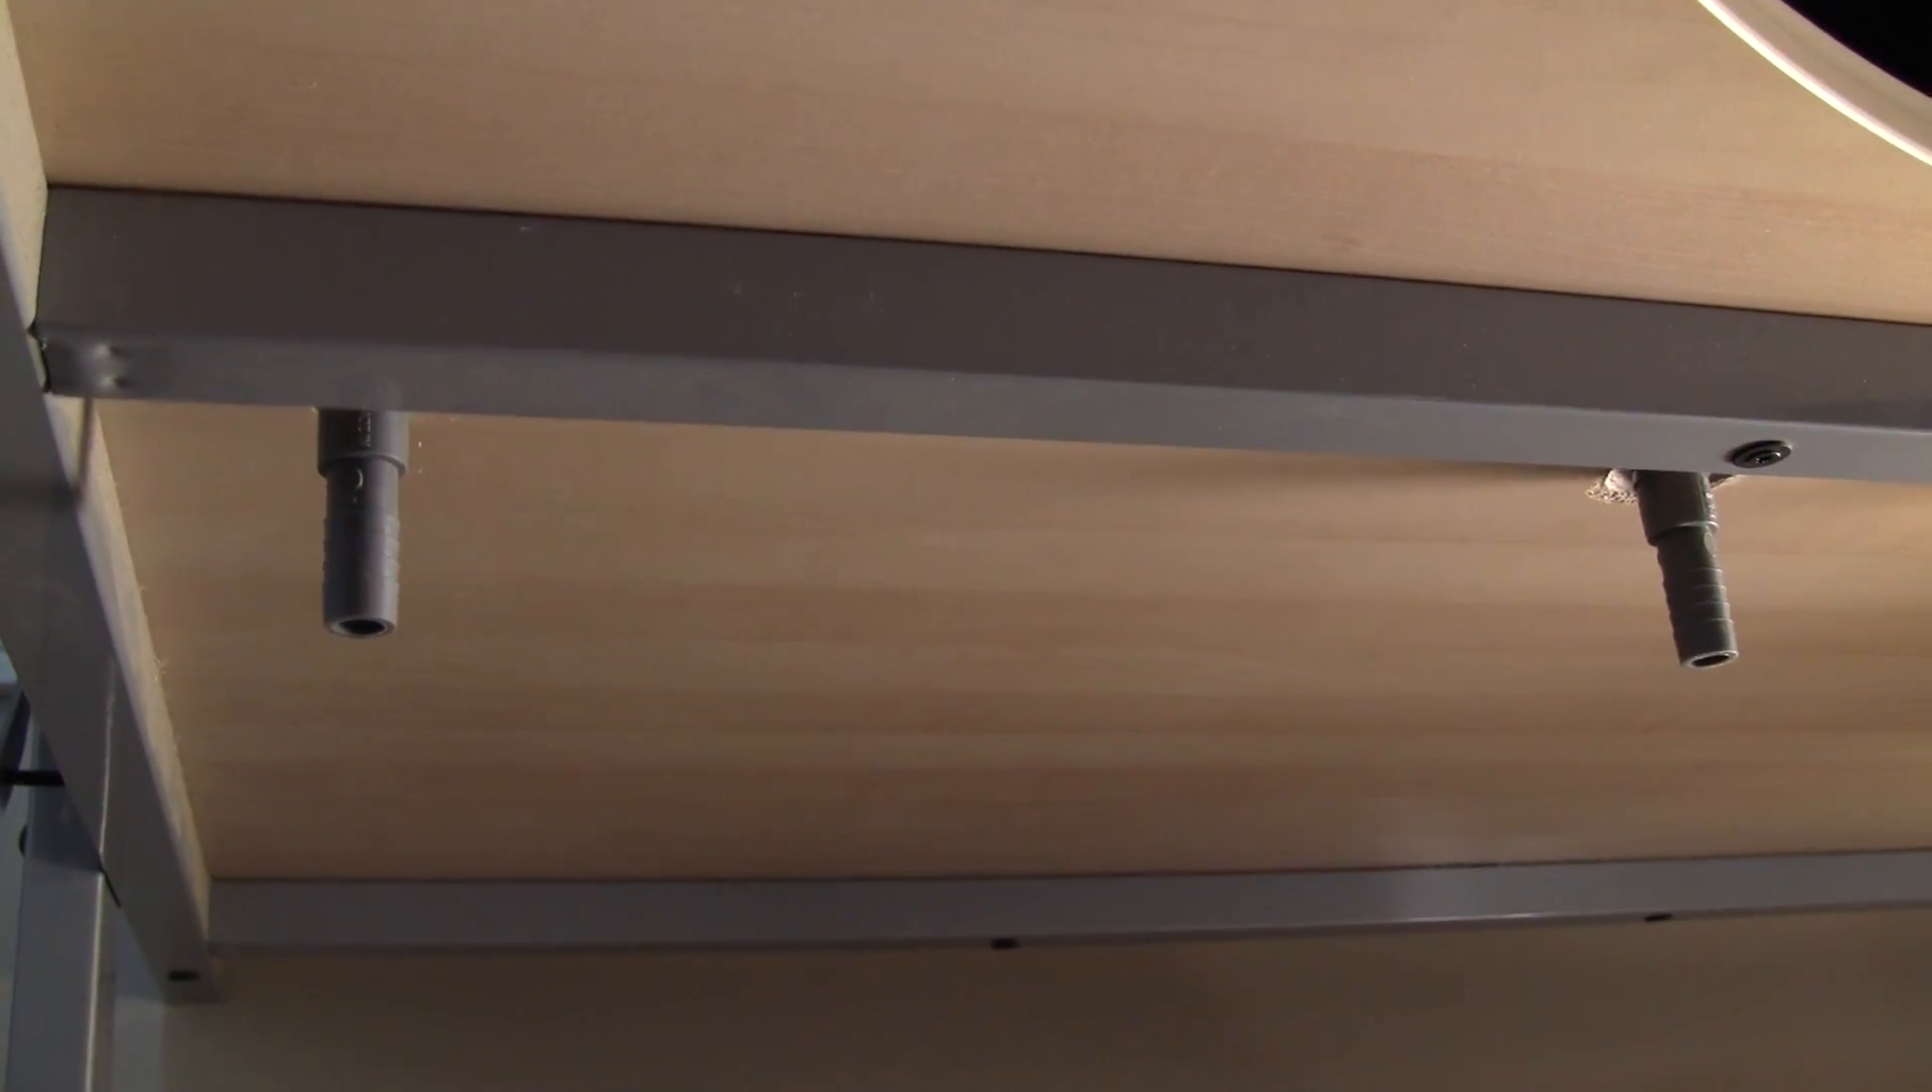So what you can see here, you can see all the piping that we have coming through the holes that we drilled in the top of the desk.